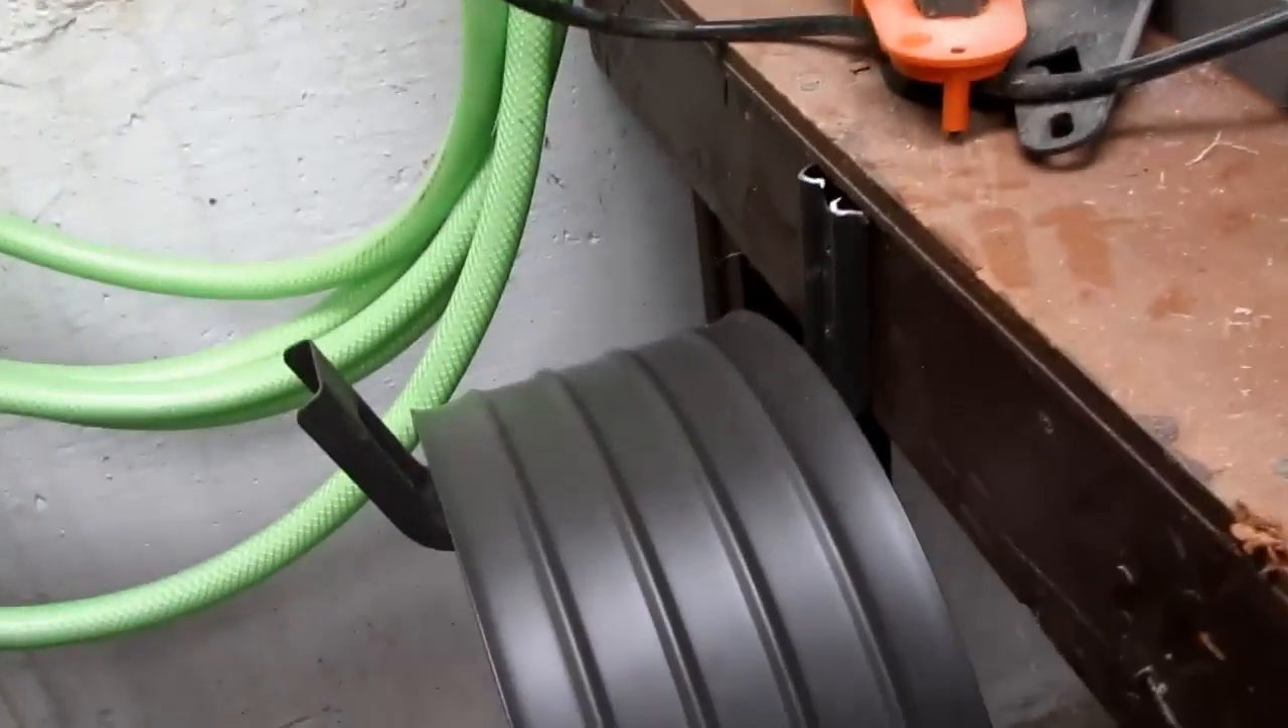And so there's the air hose holder attached to the end of the workbench and it was sloped down.